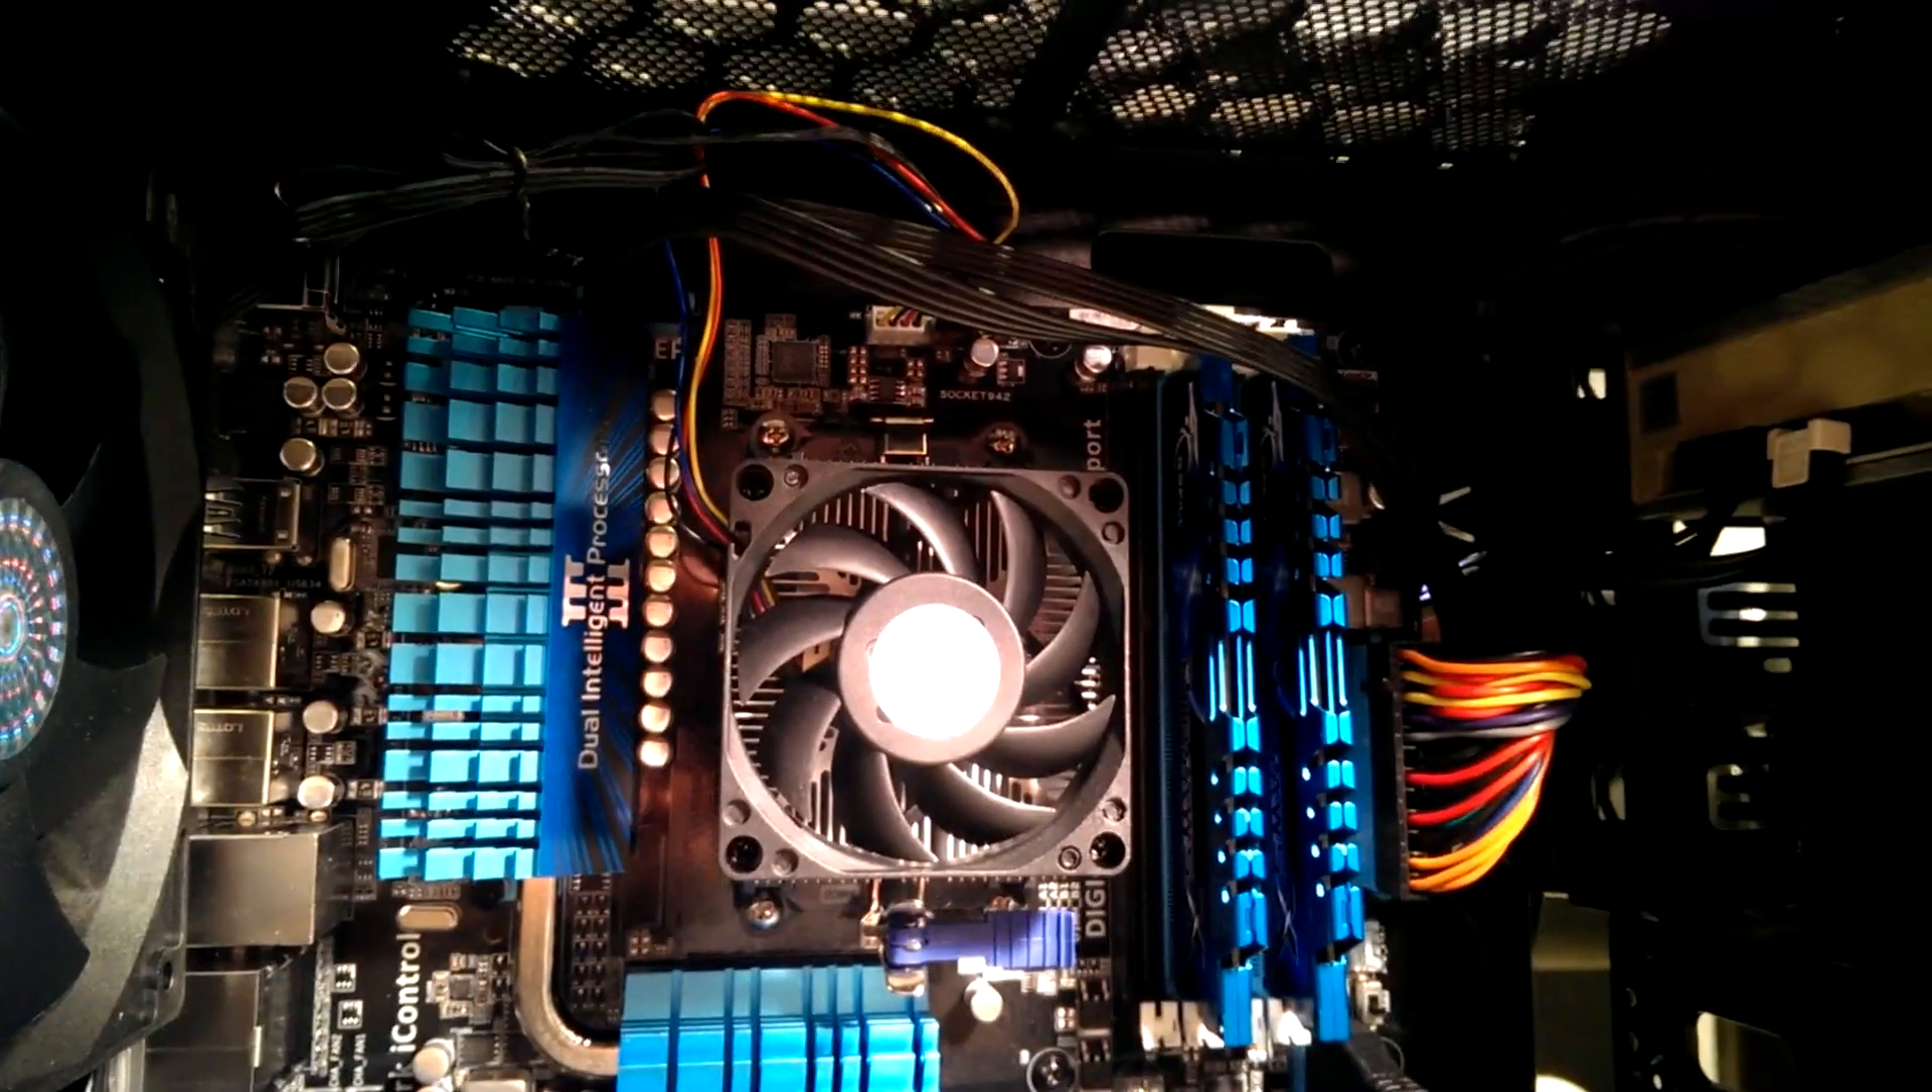And we have it all wired up here so as you can see I got the CPU fan, the stock CPU fan in place.